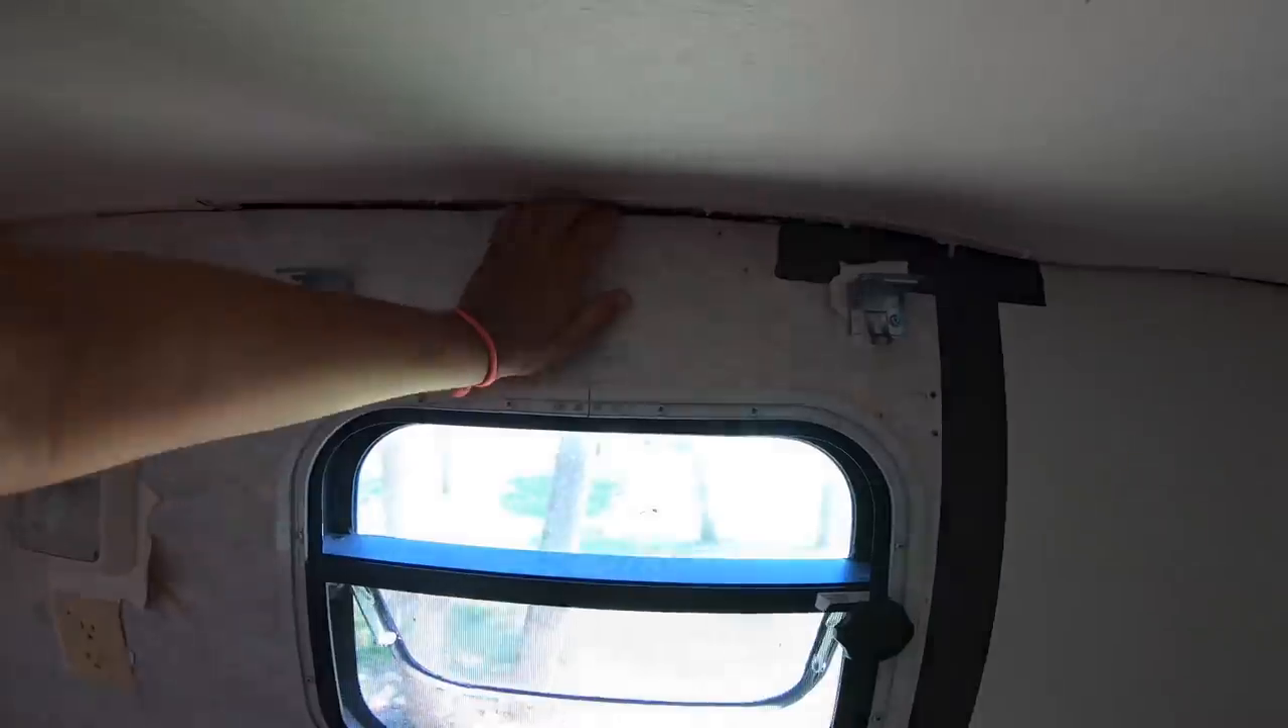There's a big gap in between the ceiling and the wall.